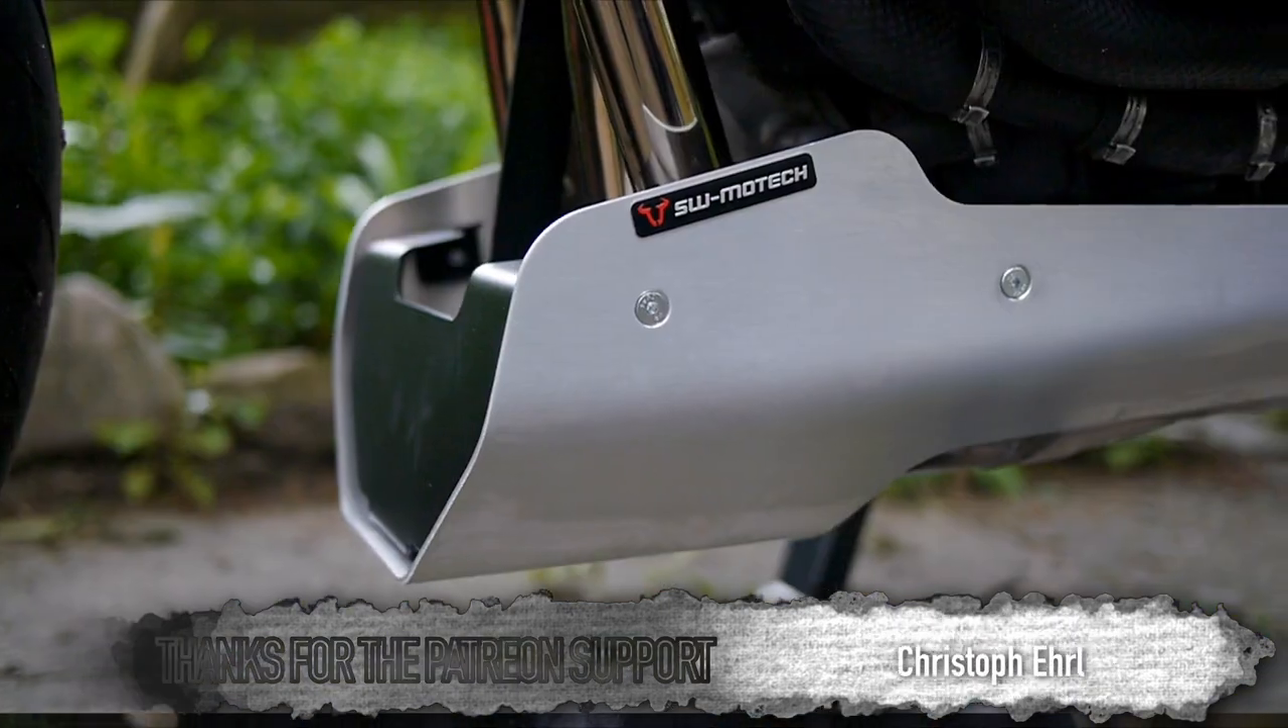The belly pan is fitted to the Honda CB1000R.